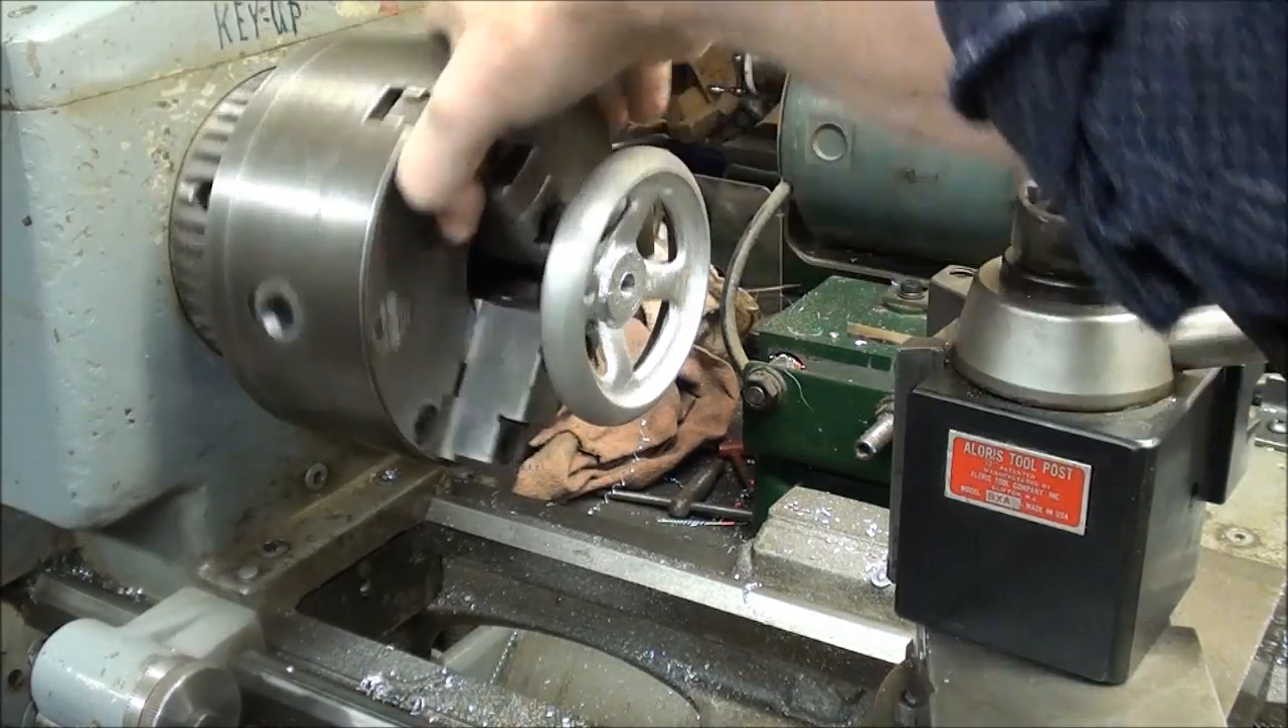The hand wheel is back in the three-jaw chuck. I'm going to lock the spindle just by putting it in back gears because I do not want this to turn, to rotate.